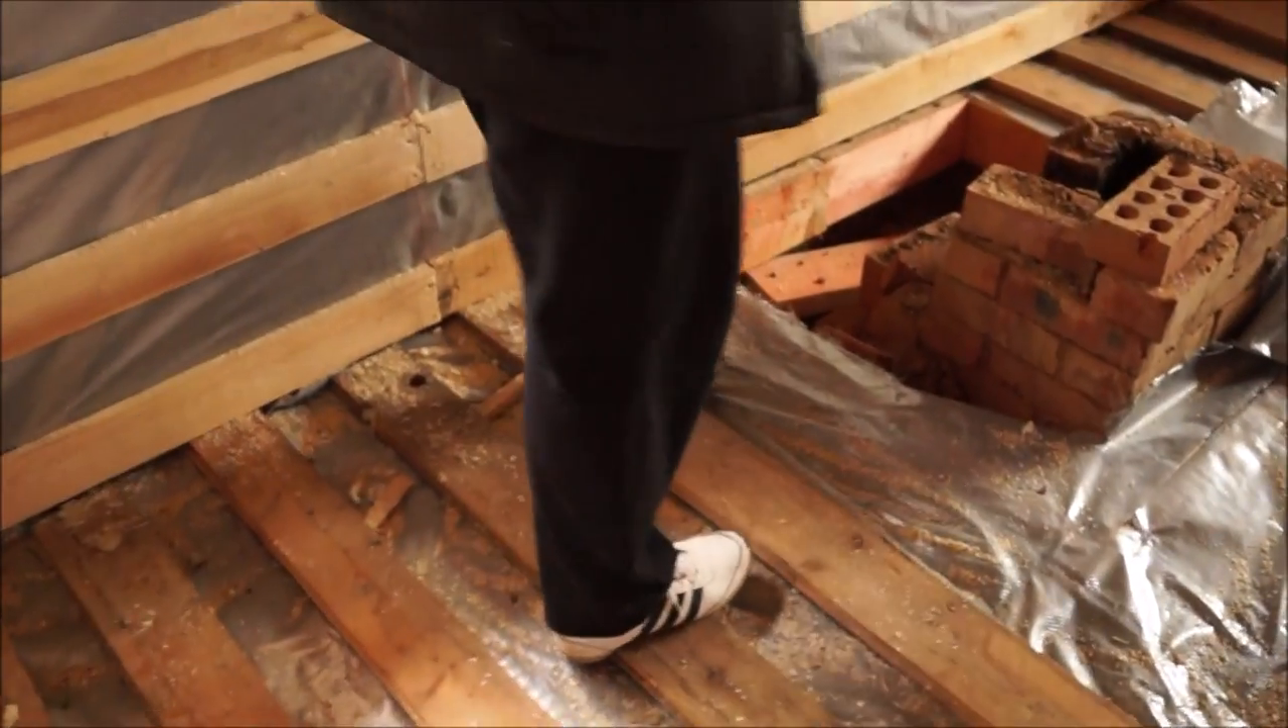Да, кстати, вот посмотрите, в разрезе есть участок пола, еще не покрыт фанерой.